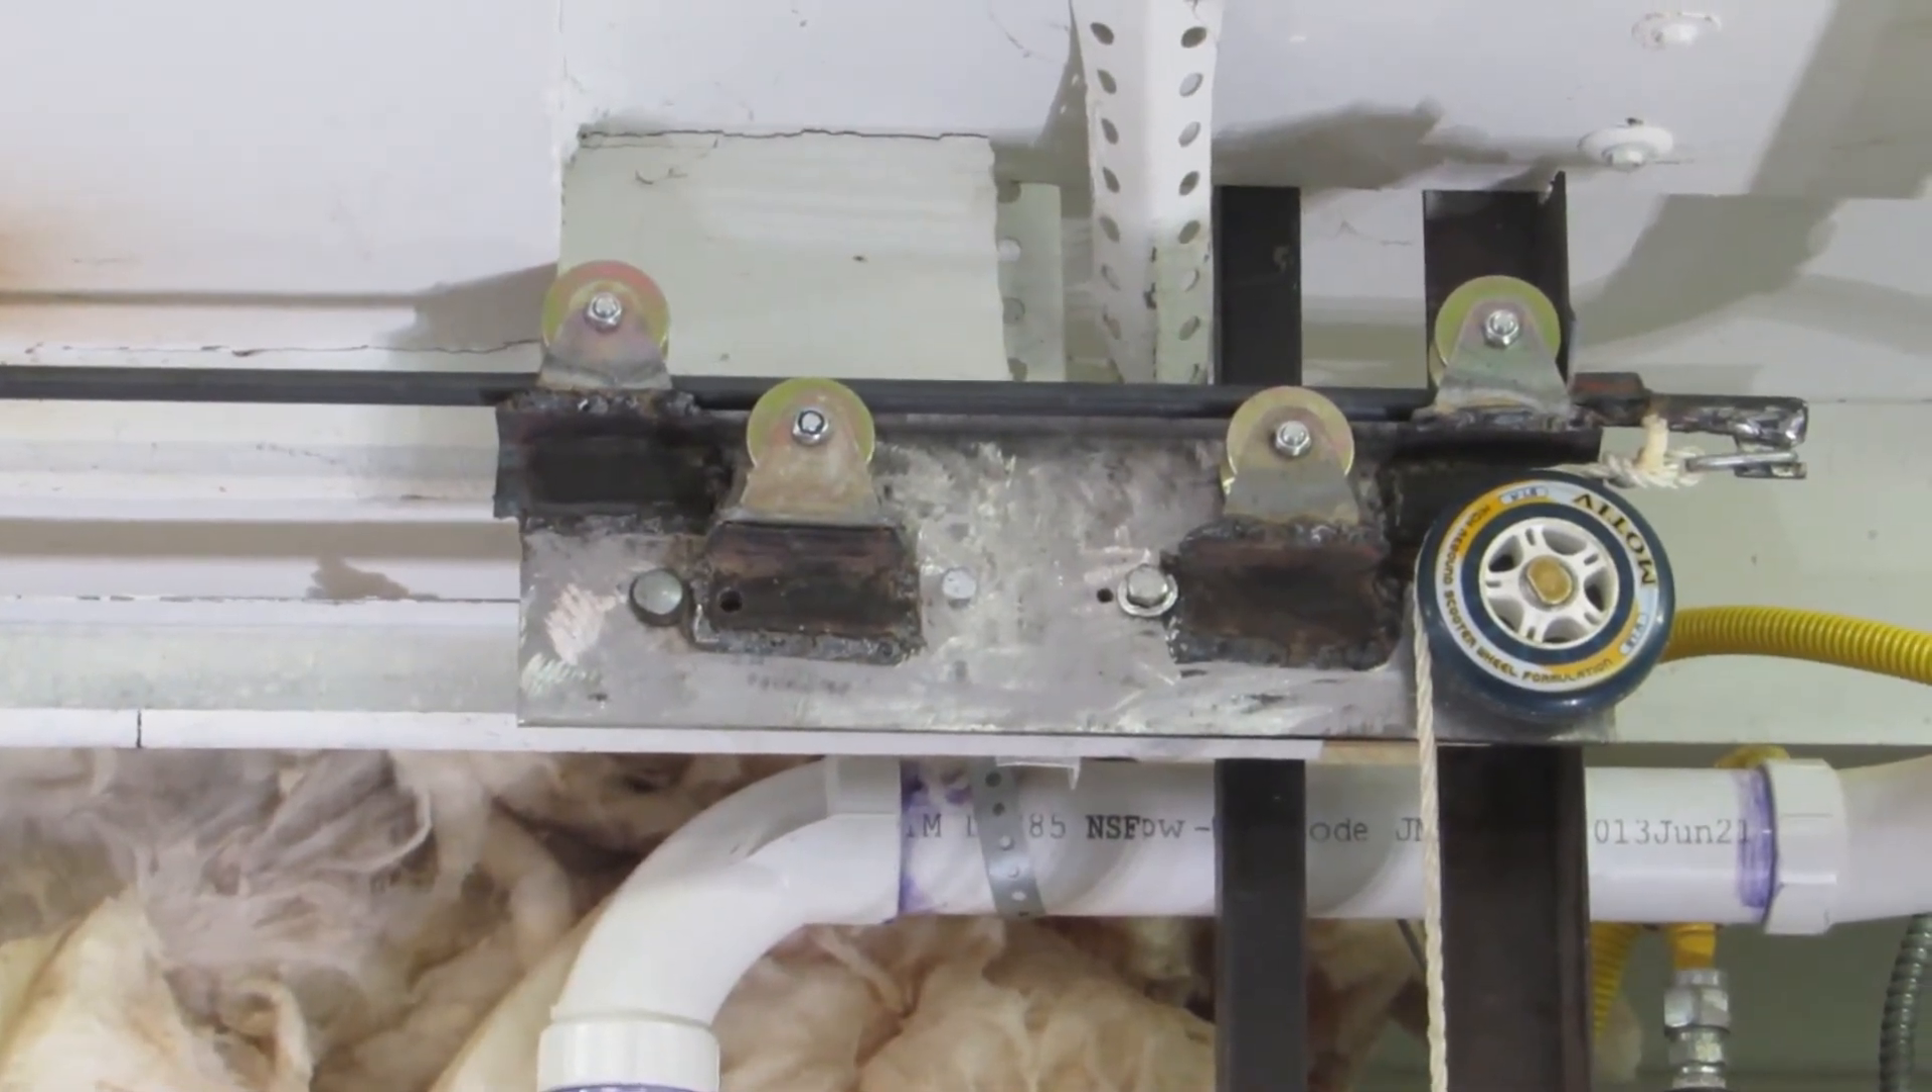Then I welded the angle iron to the metal plate that I had.